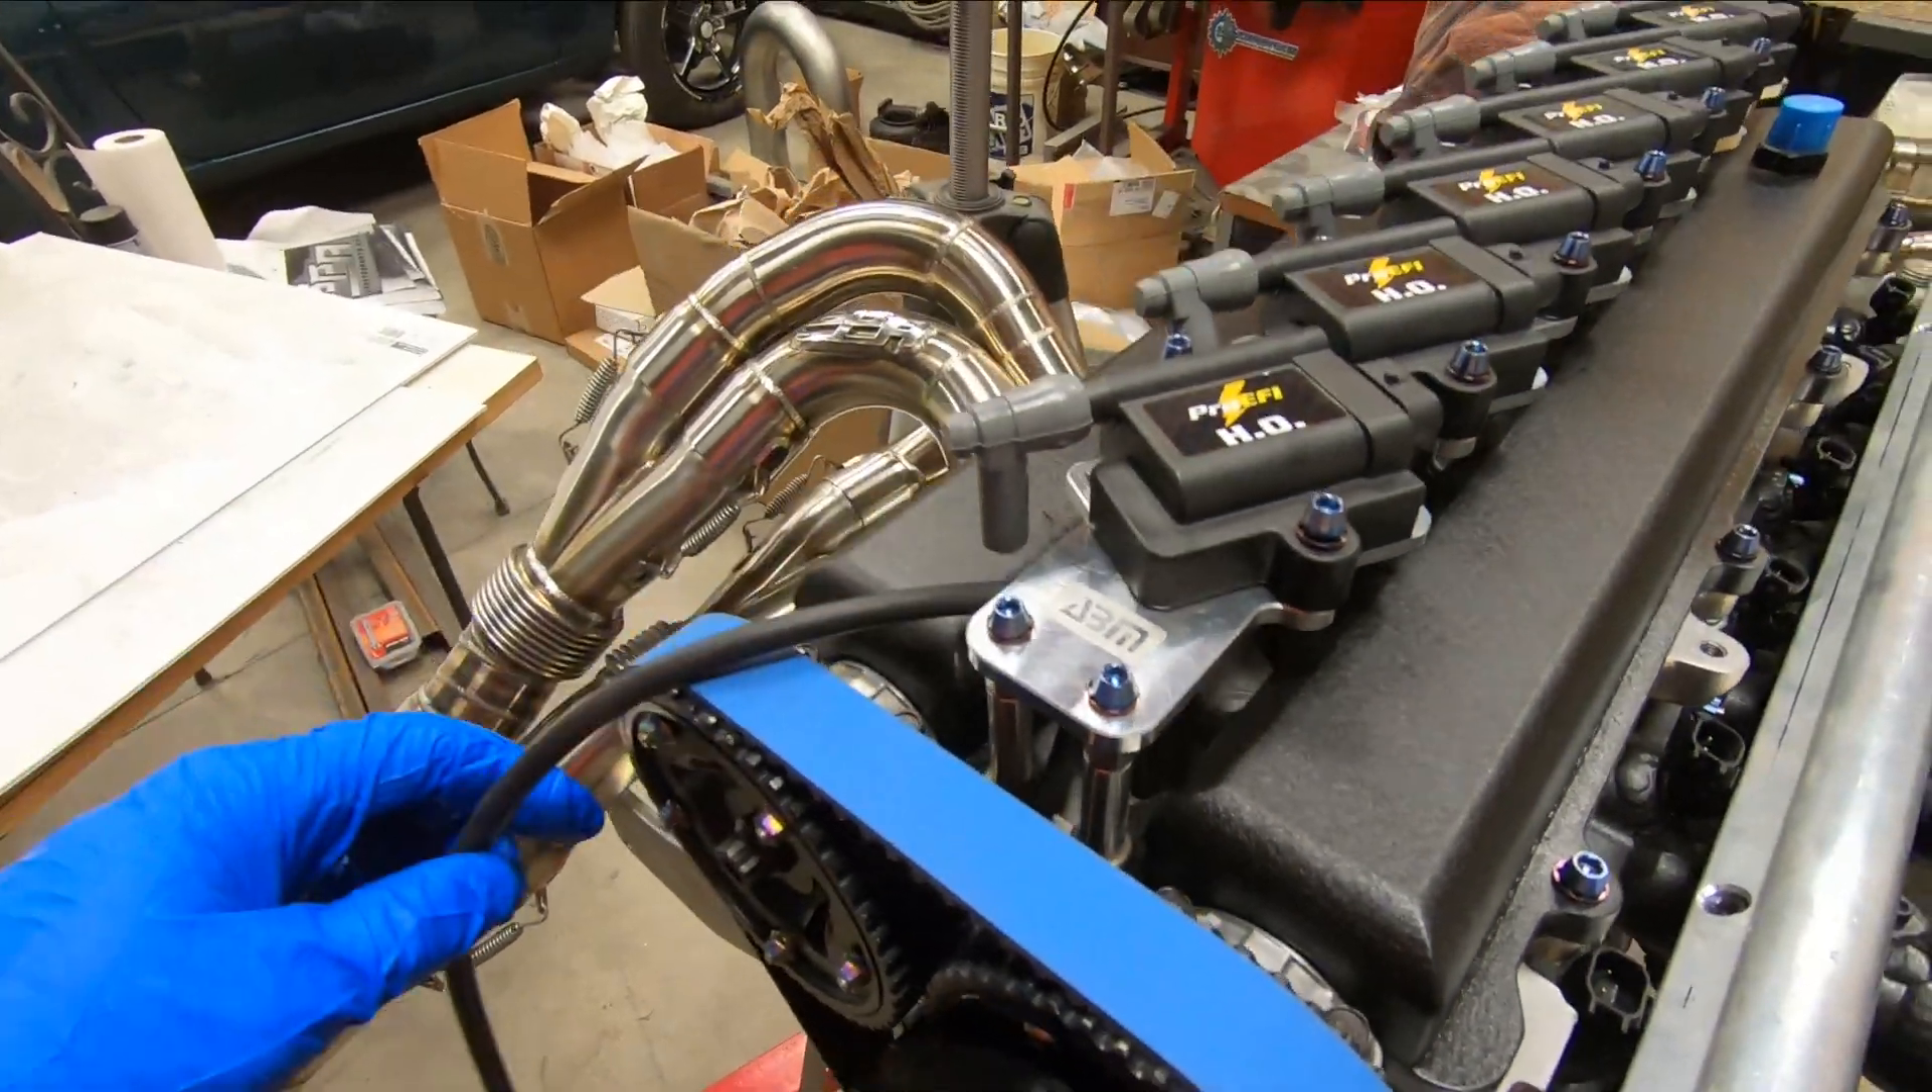I have the number 1 coil pack back in place here.